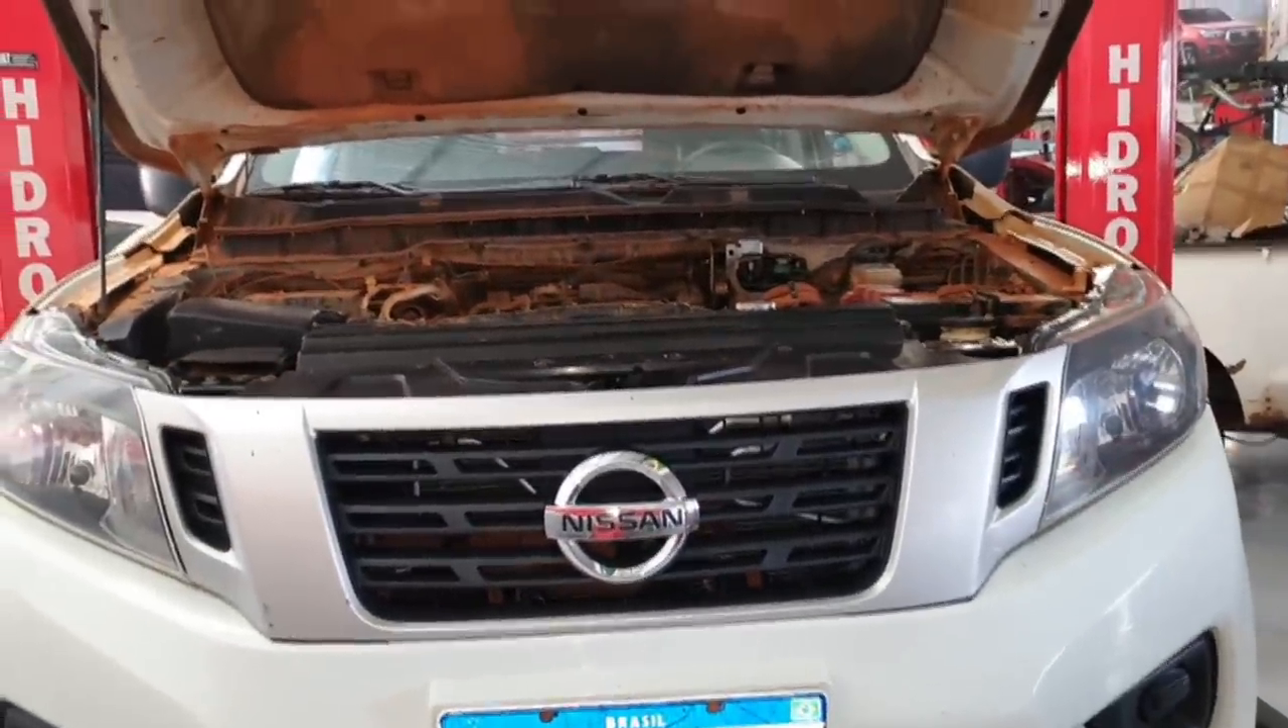Desmontamos a grade, colocou novamente no lugar. A grade no lugar, show de bola, né?